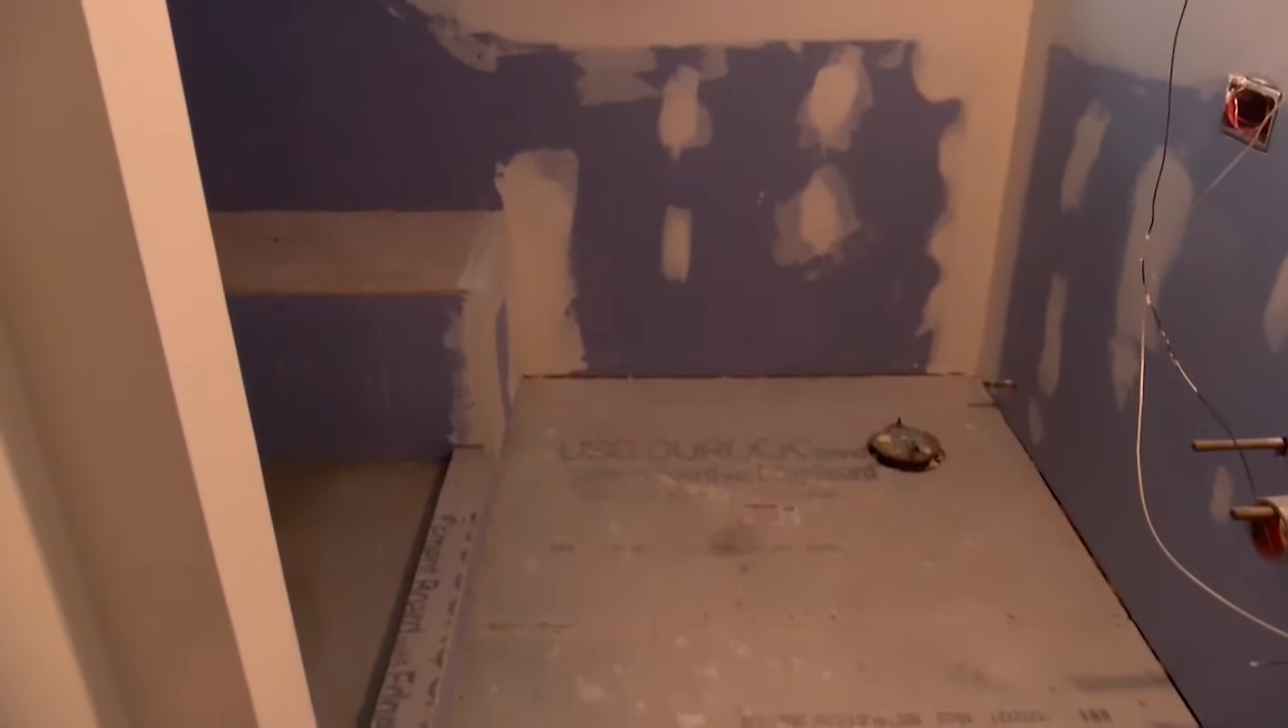The other thing we've done is got all the DuraRock on the floor. And that, all the DuraRock, half-inch DuraRock went down with a thinset.